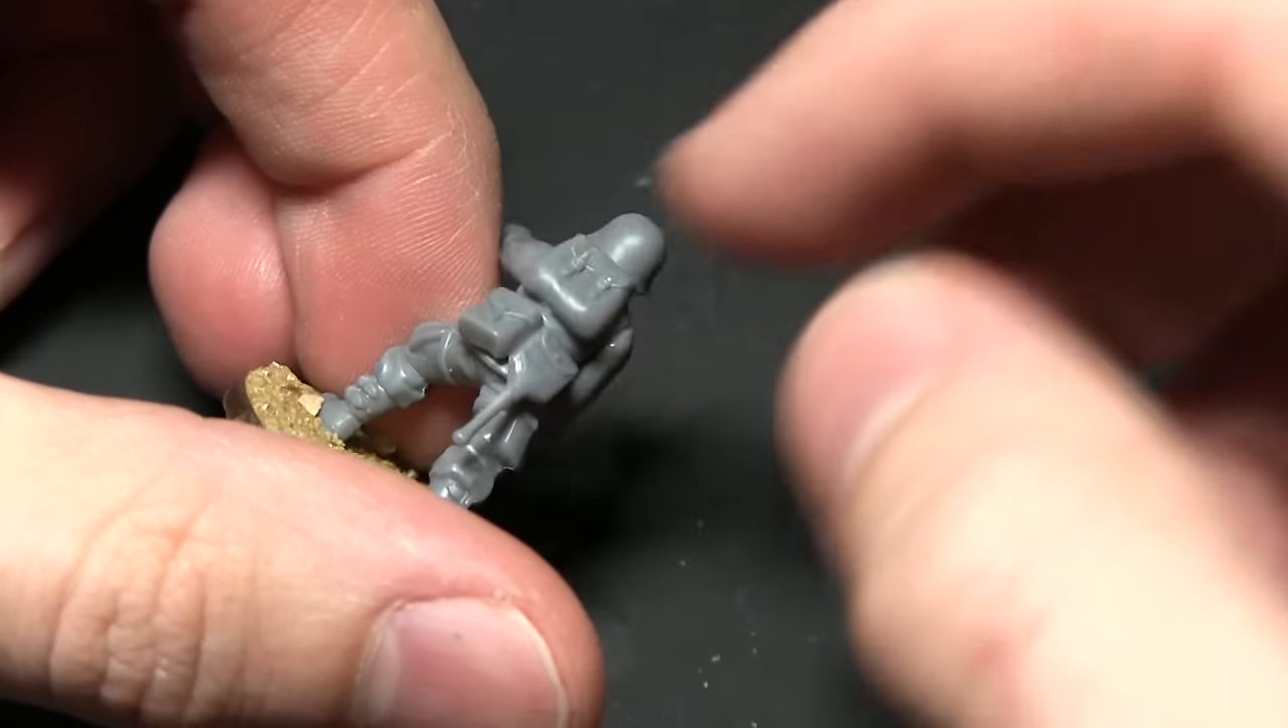You can see here that I've fully assembled the miniature with a helmet and also some equipment on the back there as well.